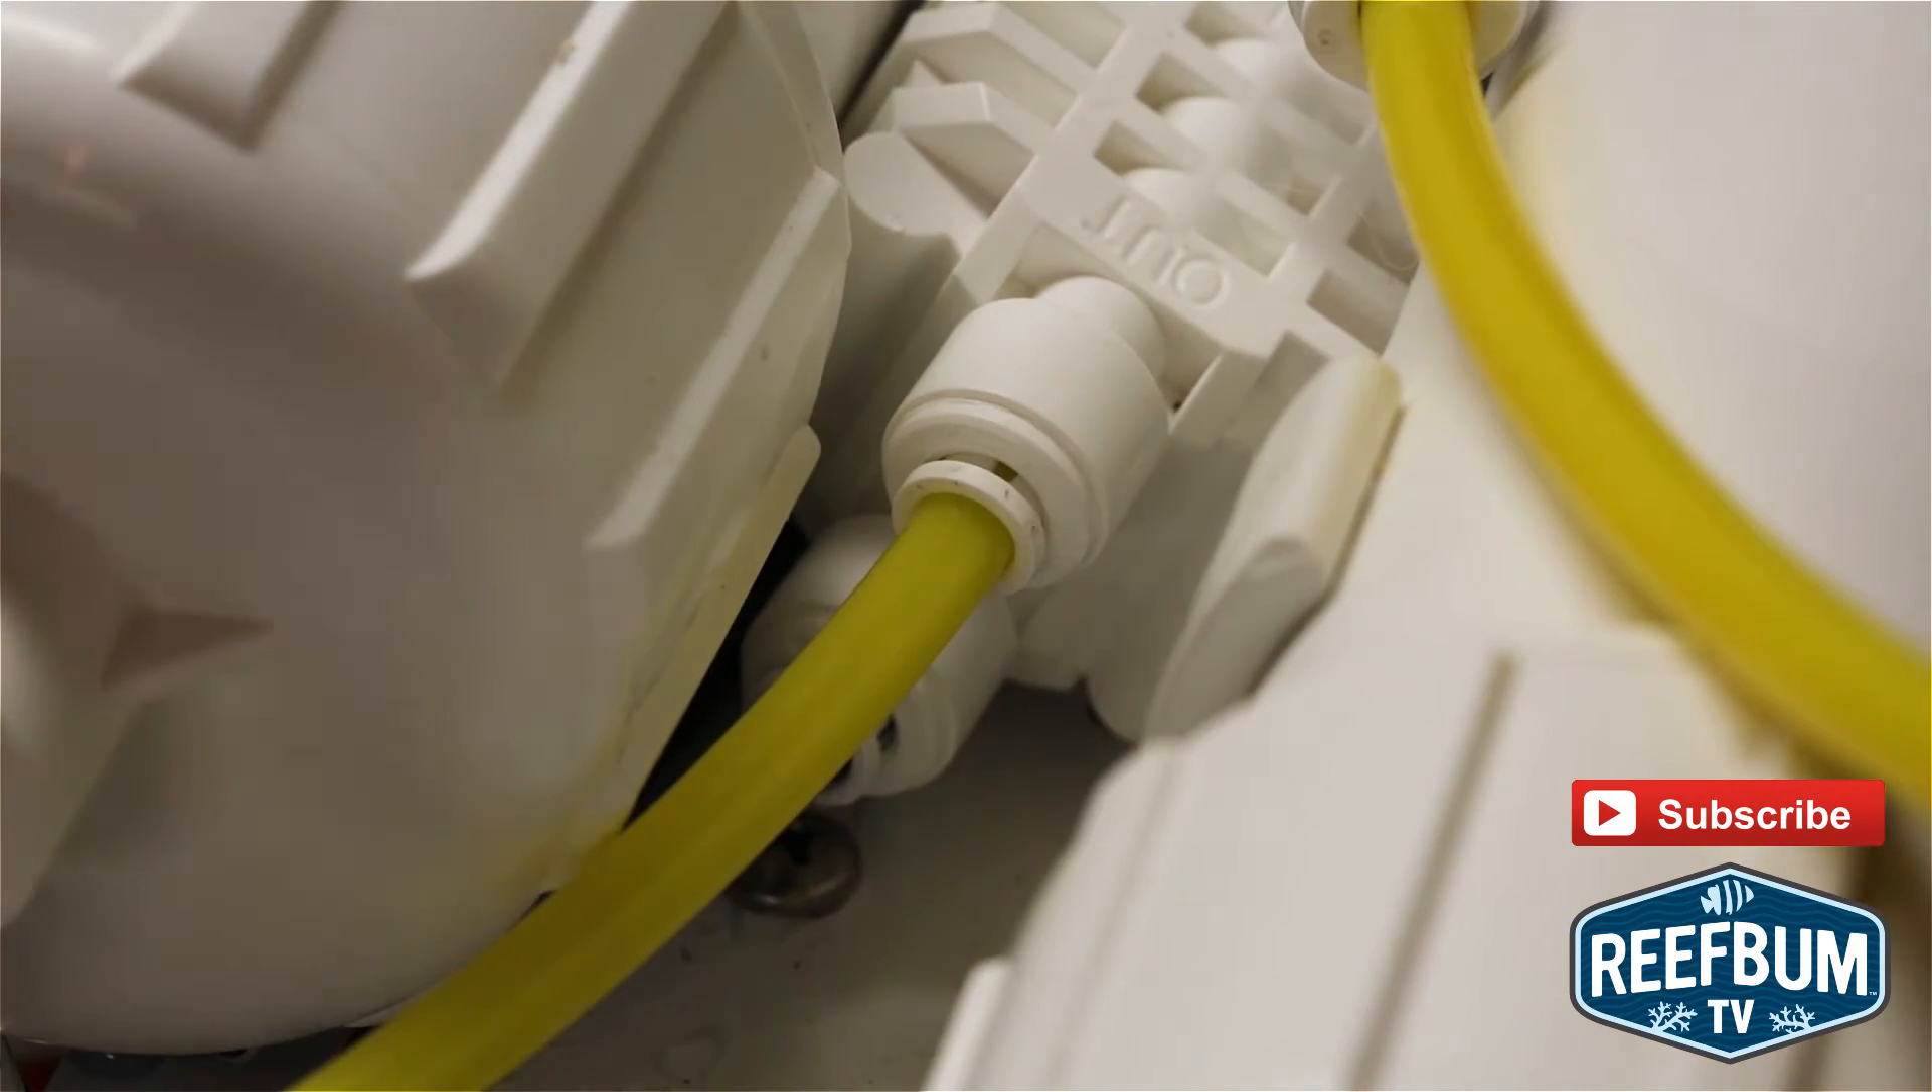I then inserted a three inch long piece of yellow tubing into the out port of the ASO valve.